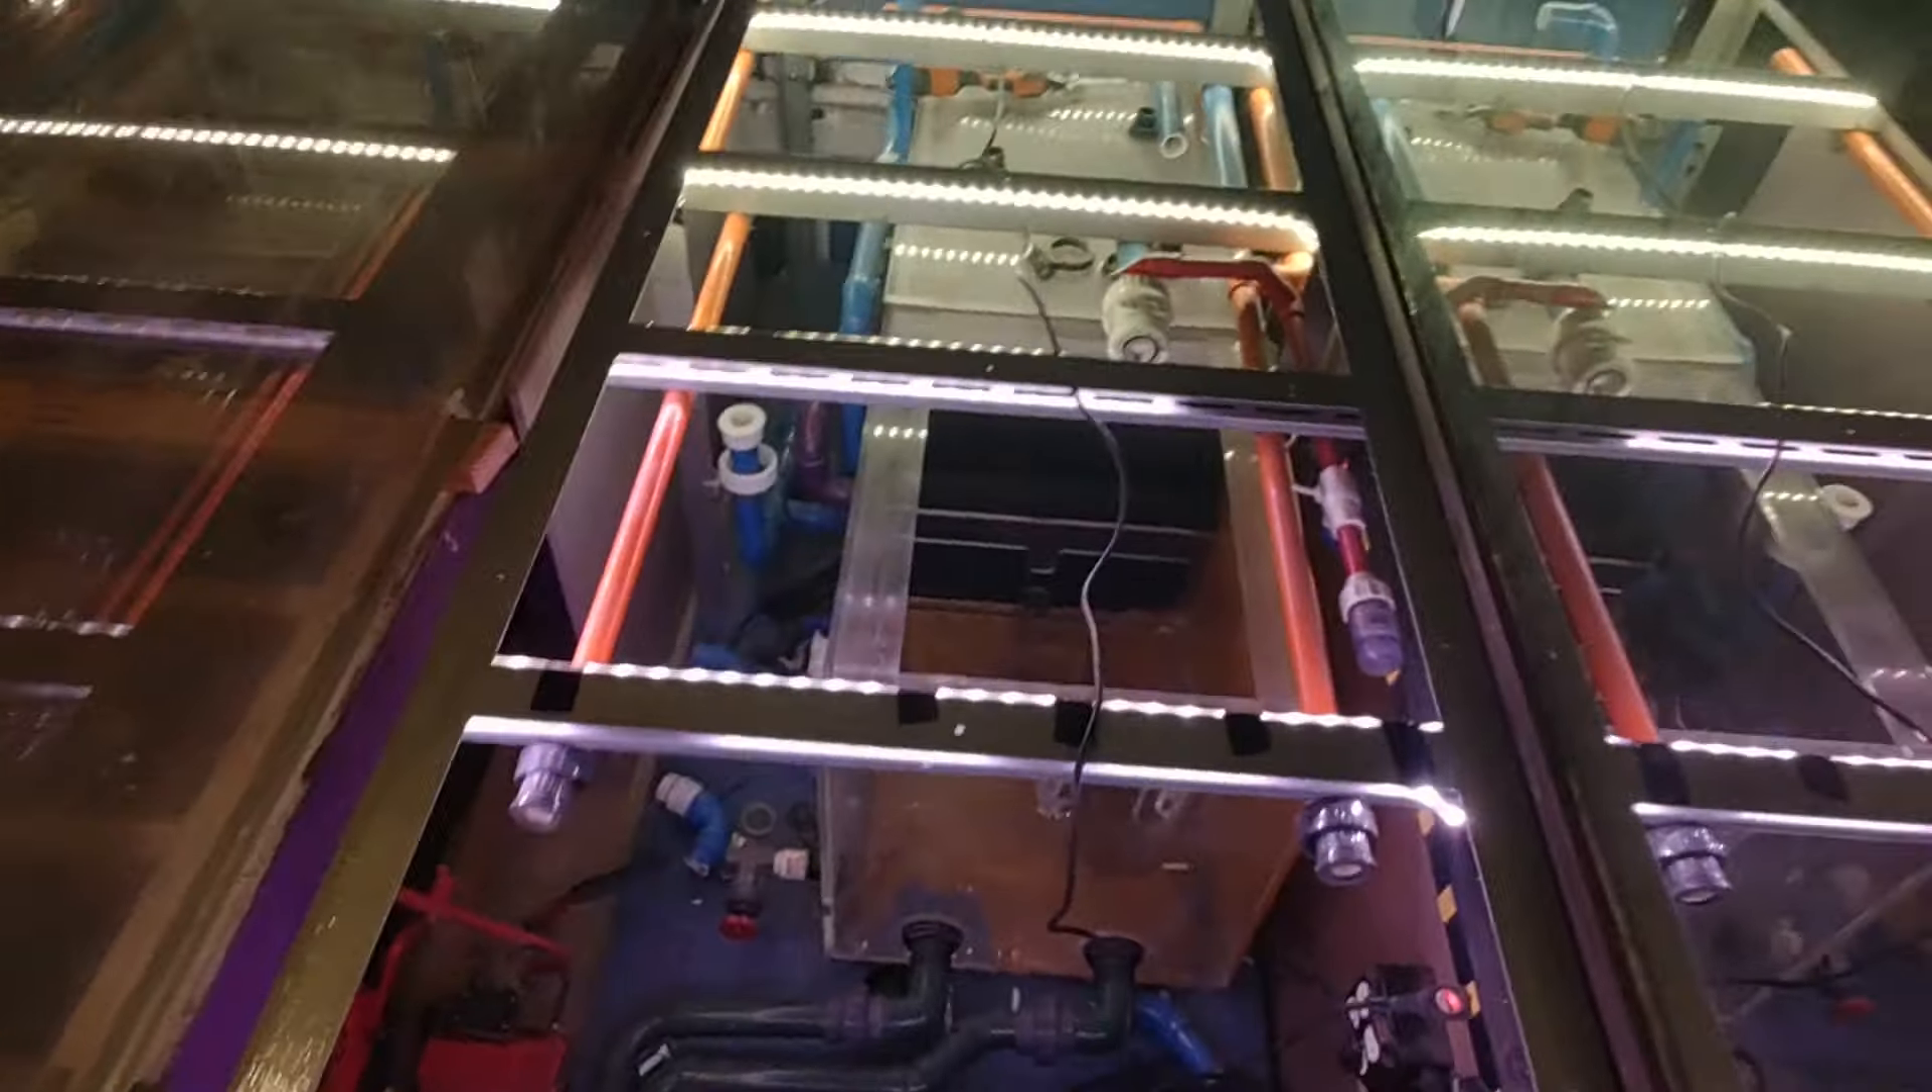As you can see. I've got all the lights put on.